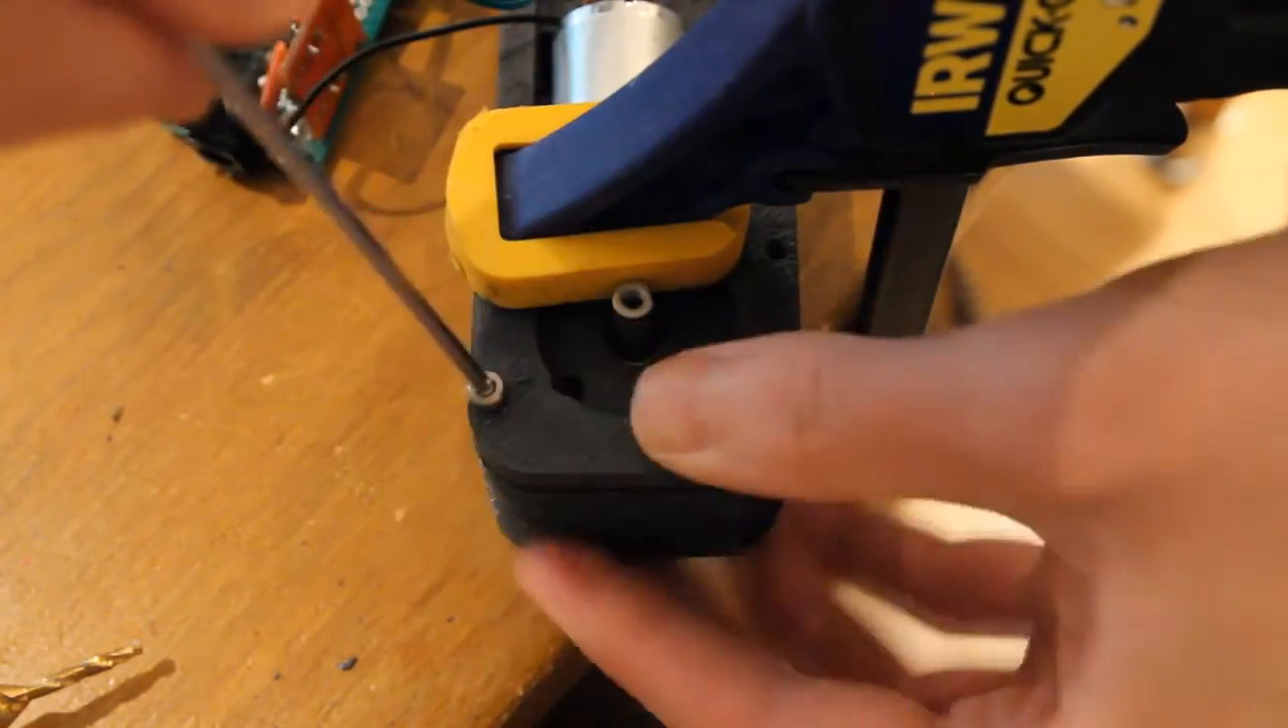I've used a clamp just to hold that in place while I'm threading those screws.